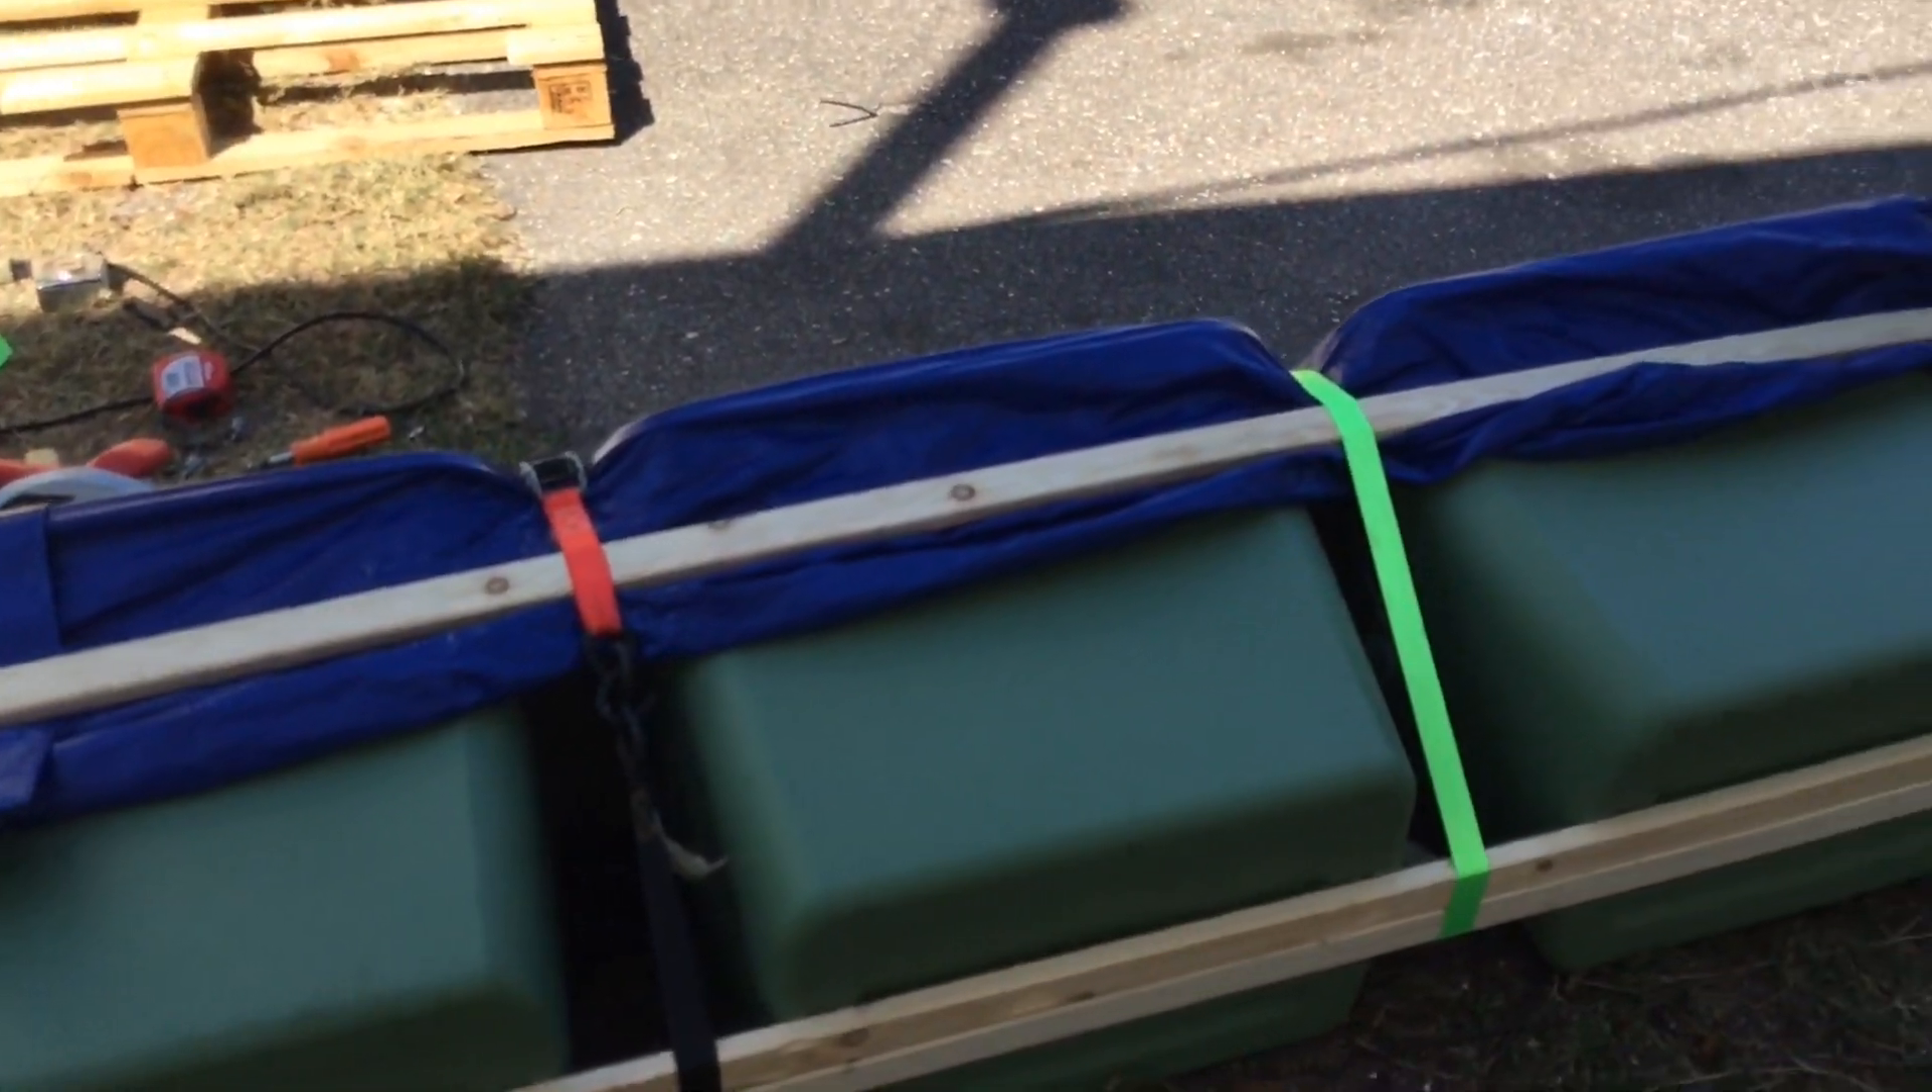The tarp is tucked in under the side rails.